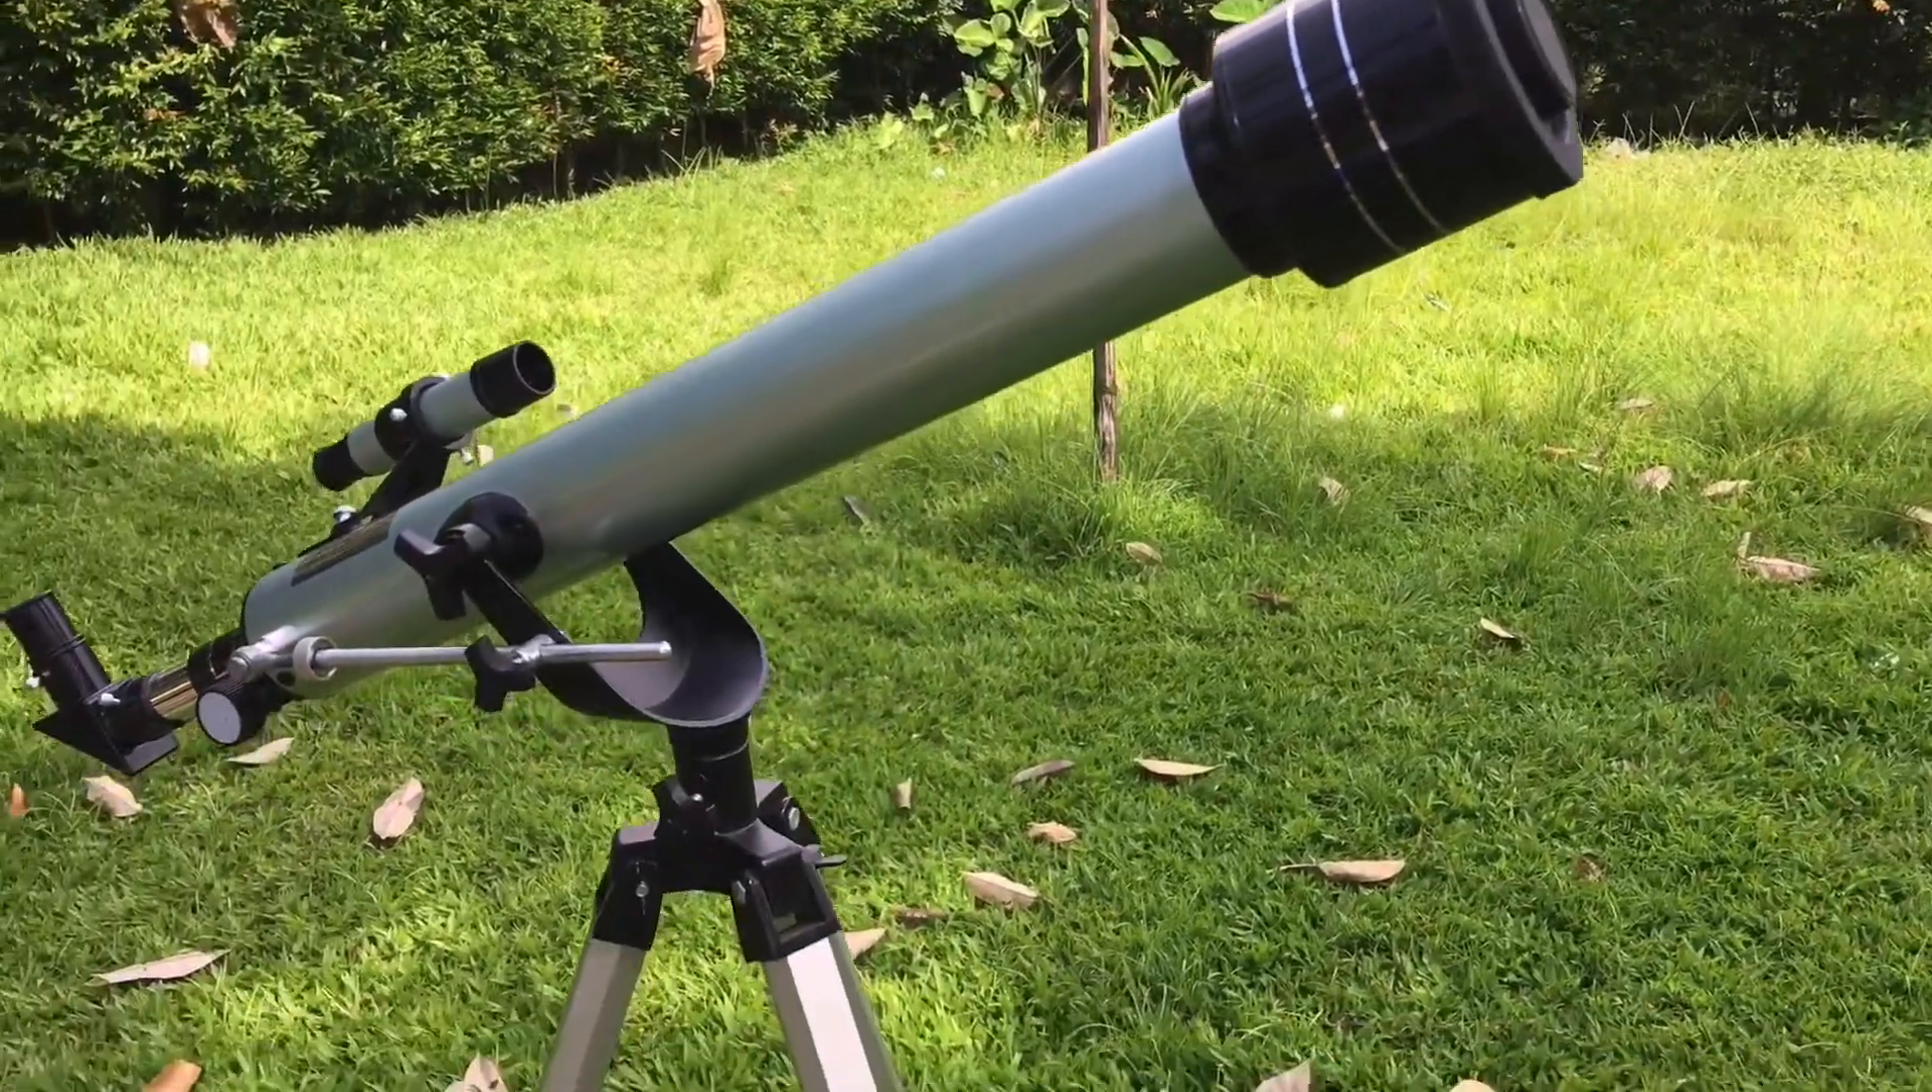We have completely assembled the F760 telescope and now we can observe the sky using this telescope.